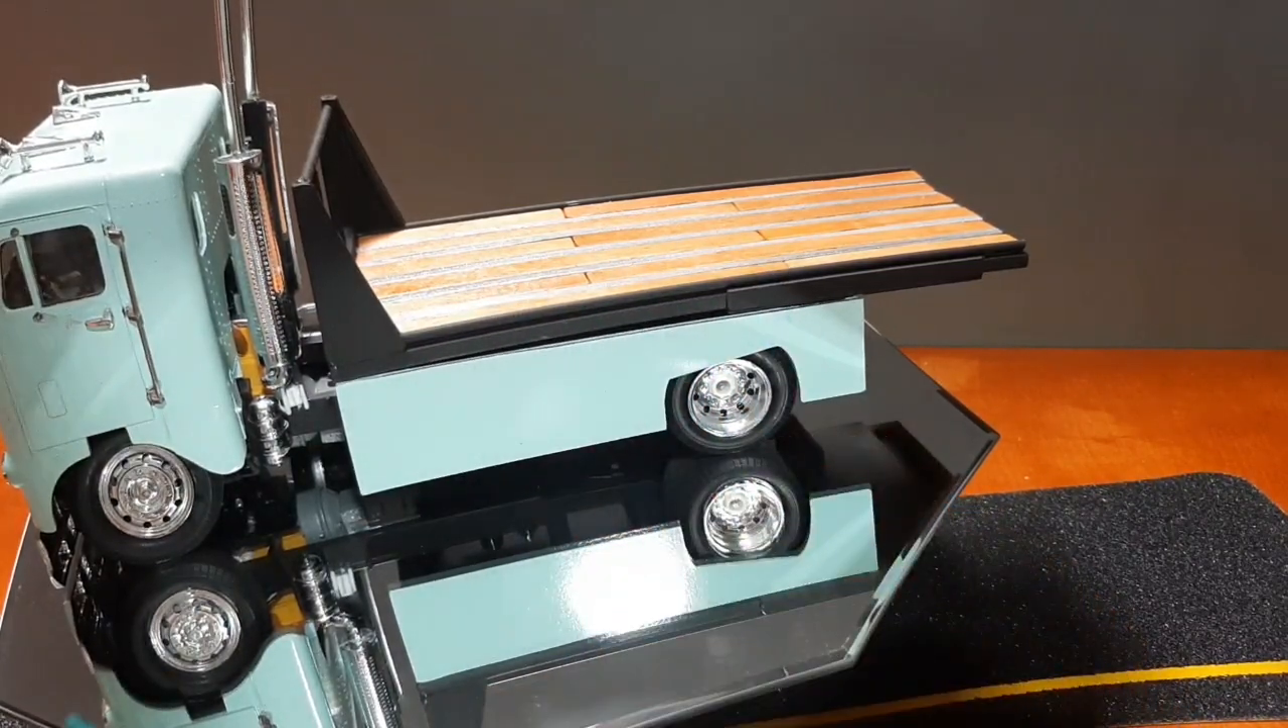But you can see I did get the wood grain bed put in.